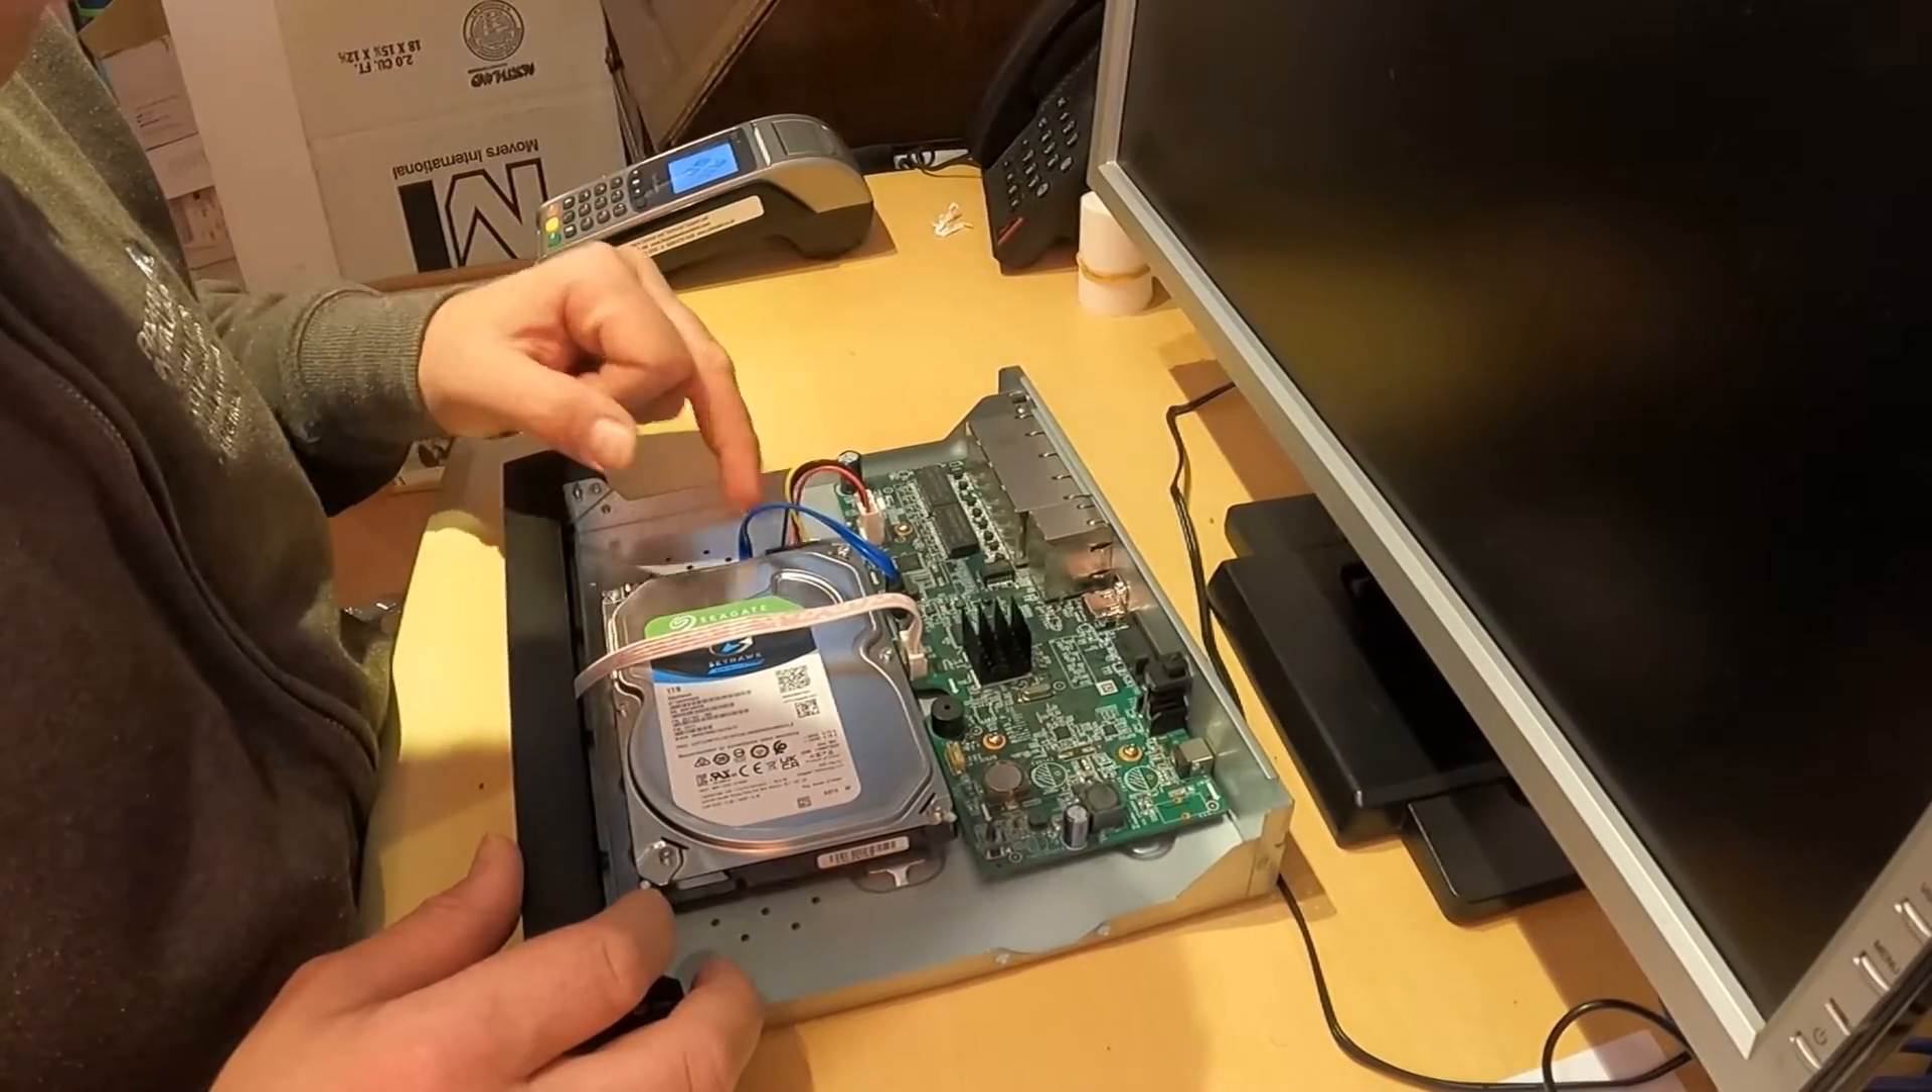Okay so now you've got the new hard drive put in um it's all attached at the bottom and the two cables here reattached just in the same way that we took the old one out.